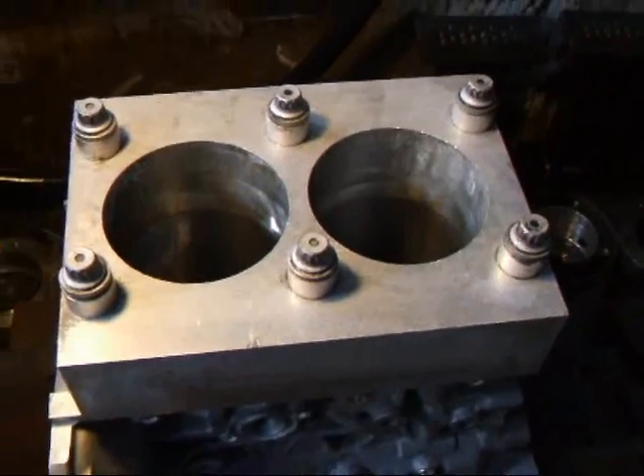Alright, I've installed the torque plate on top of this block and we normally do this with all the sleeves that we put in these because what it does is to simulate the stress of the cylinder head.